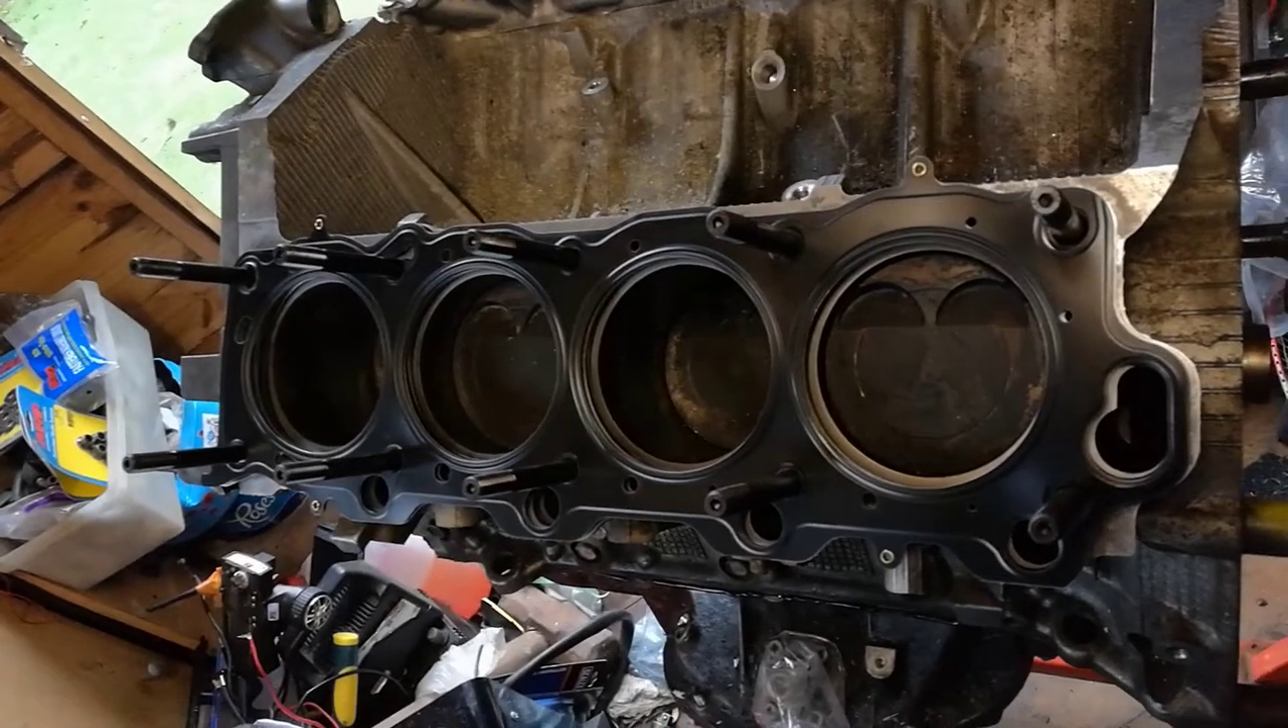There's the head studs in.